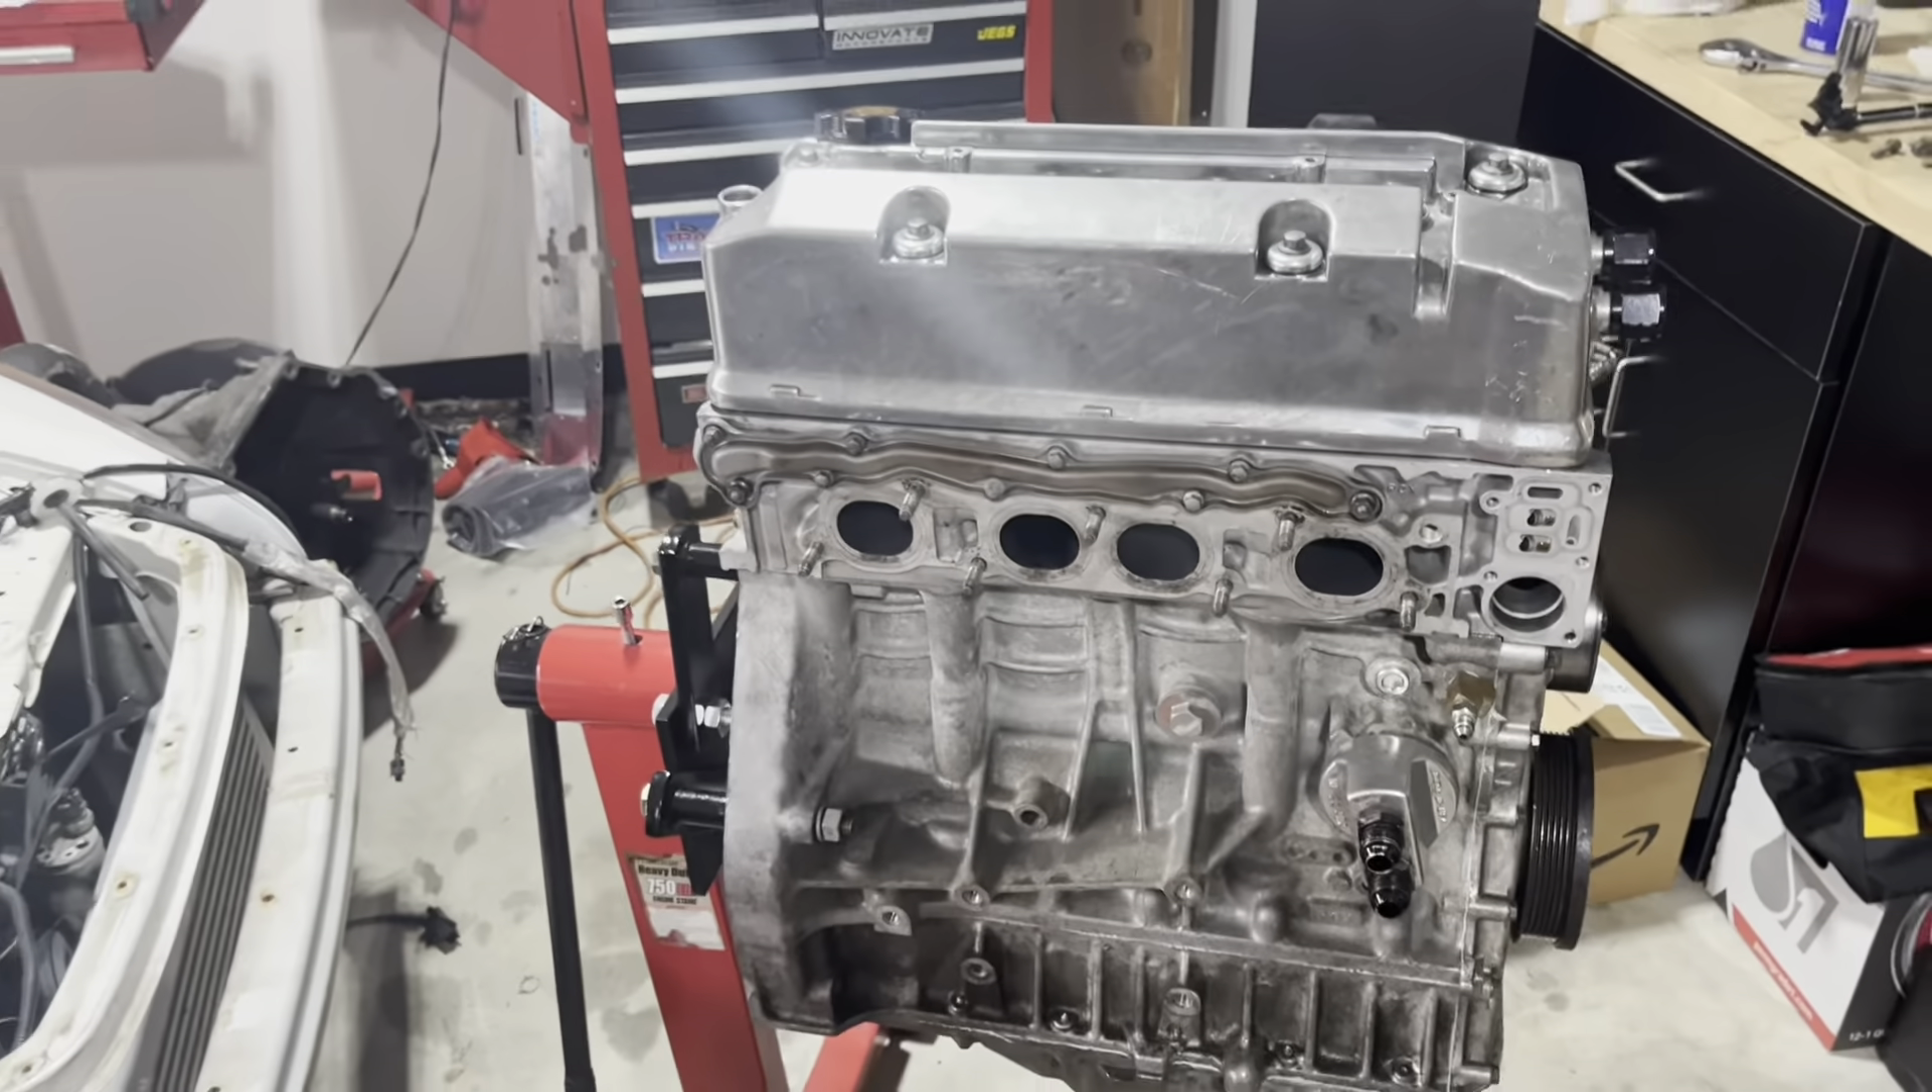We've got our valve cover on. And we've got a full motor ready to go, guys.